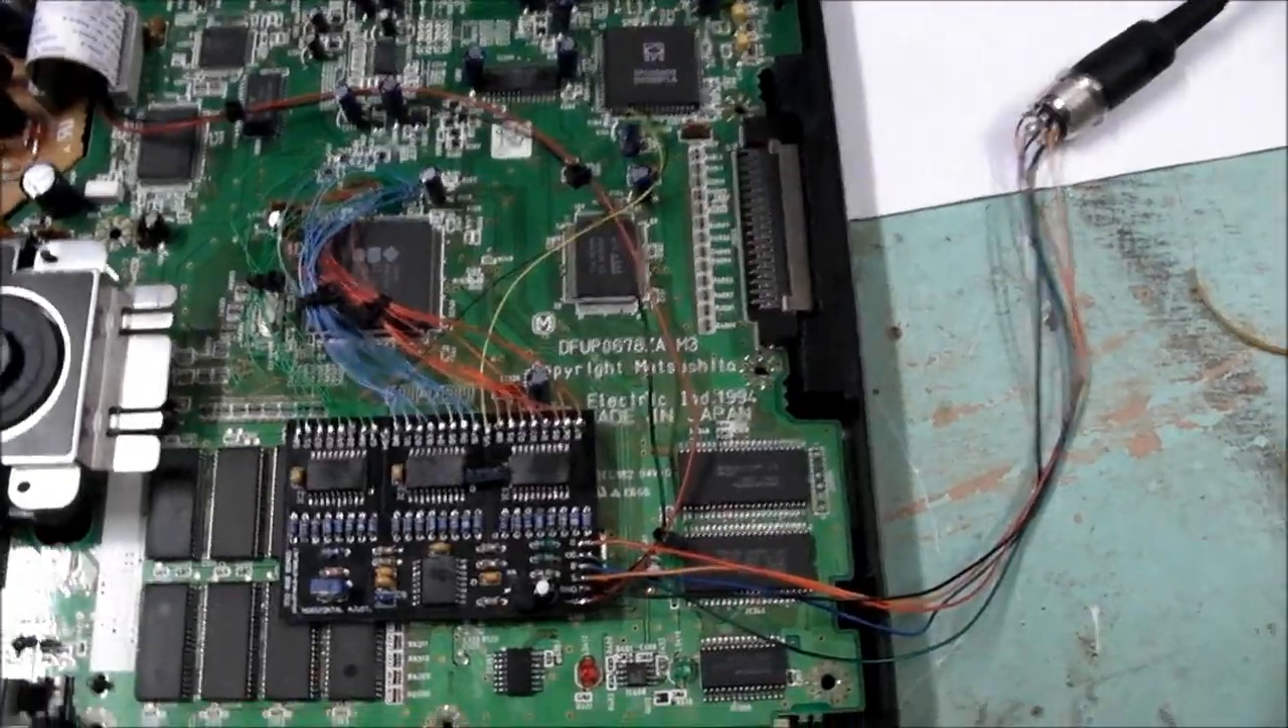So, I've got it working, but I haven't rebuilt the 3DO, I haven't put it back together.